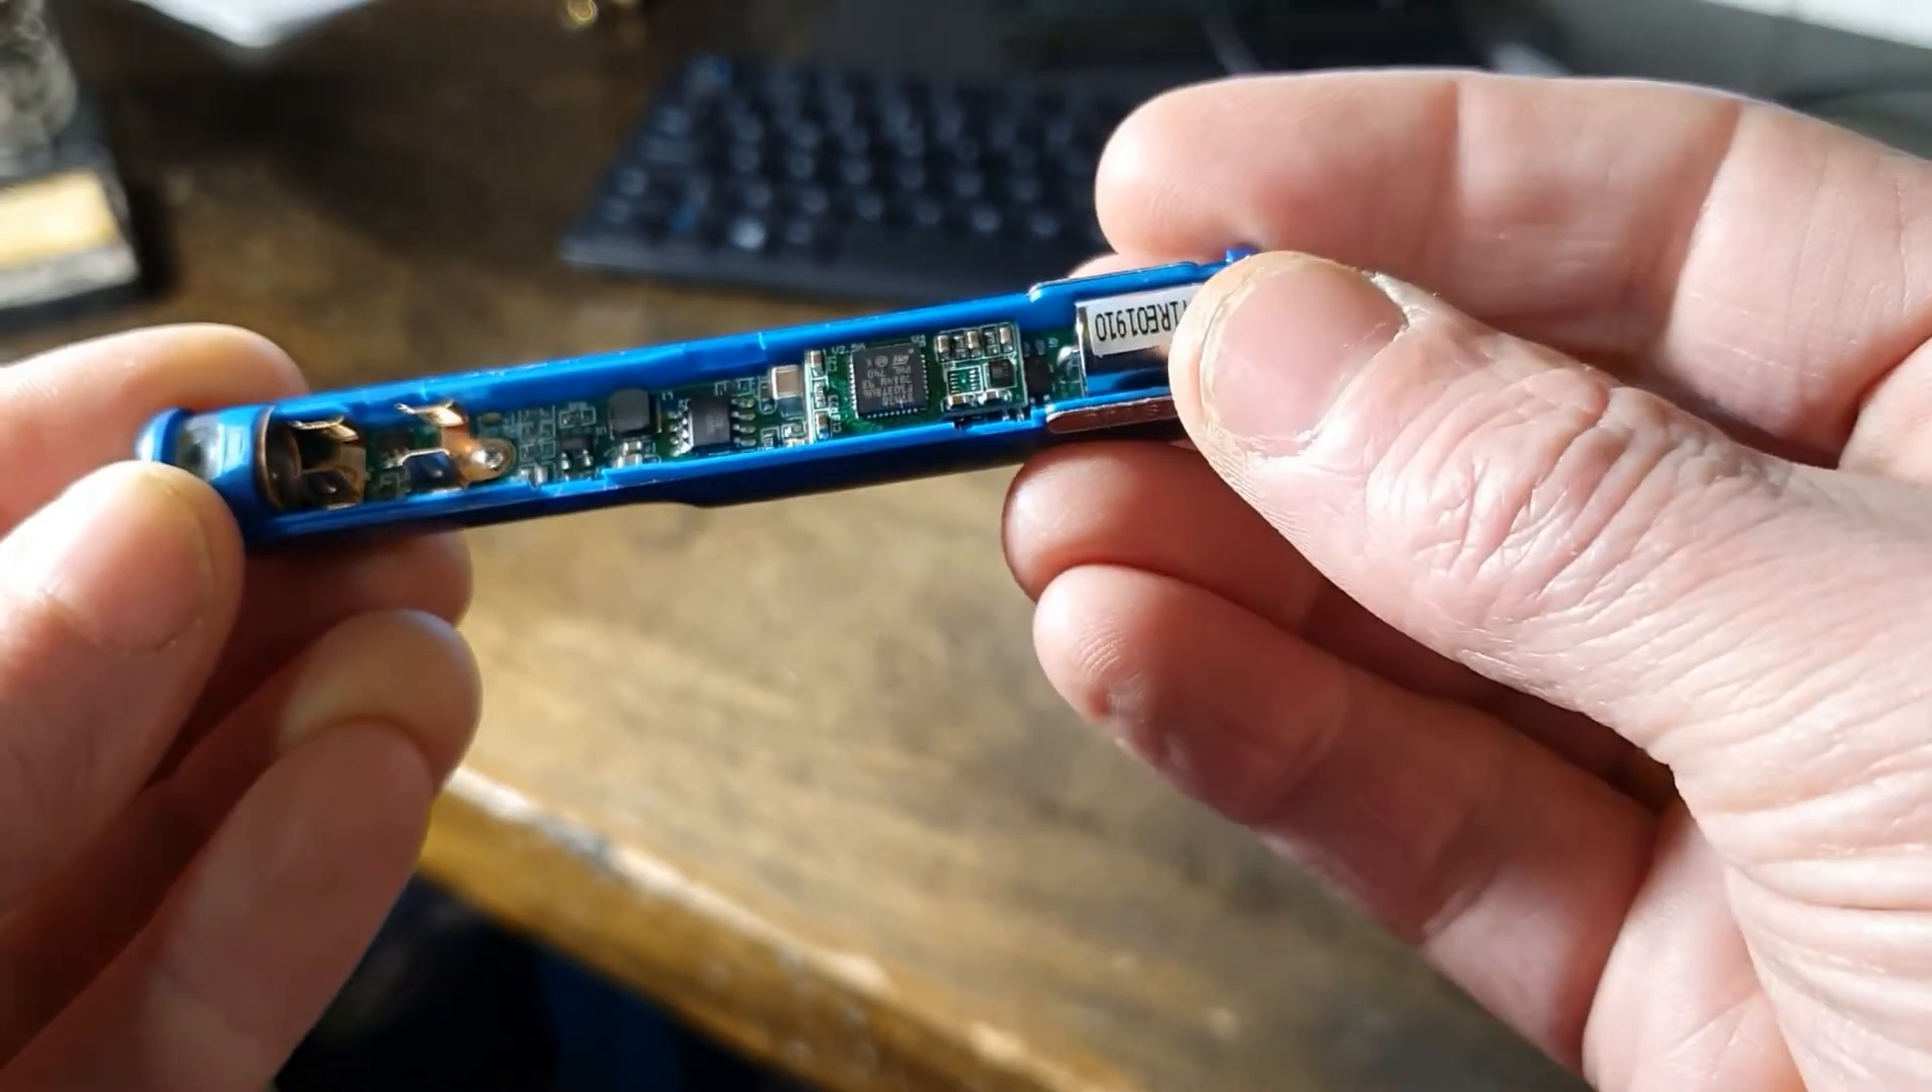All right, so removing the screws and removing the back shows the circuit boards here.